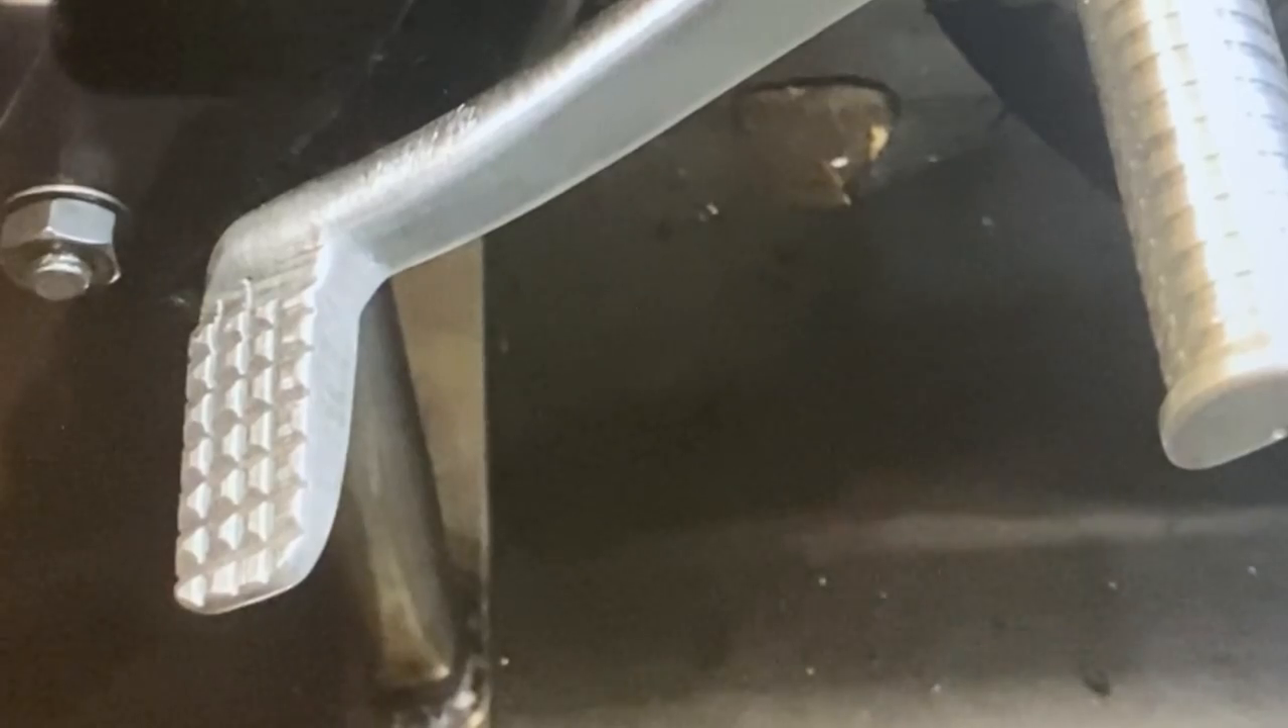And here's the finished foot brake and footrests on the left hand side, all ready, so now I'm all set to make the exhausts.